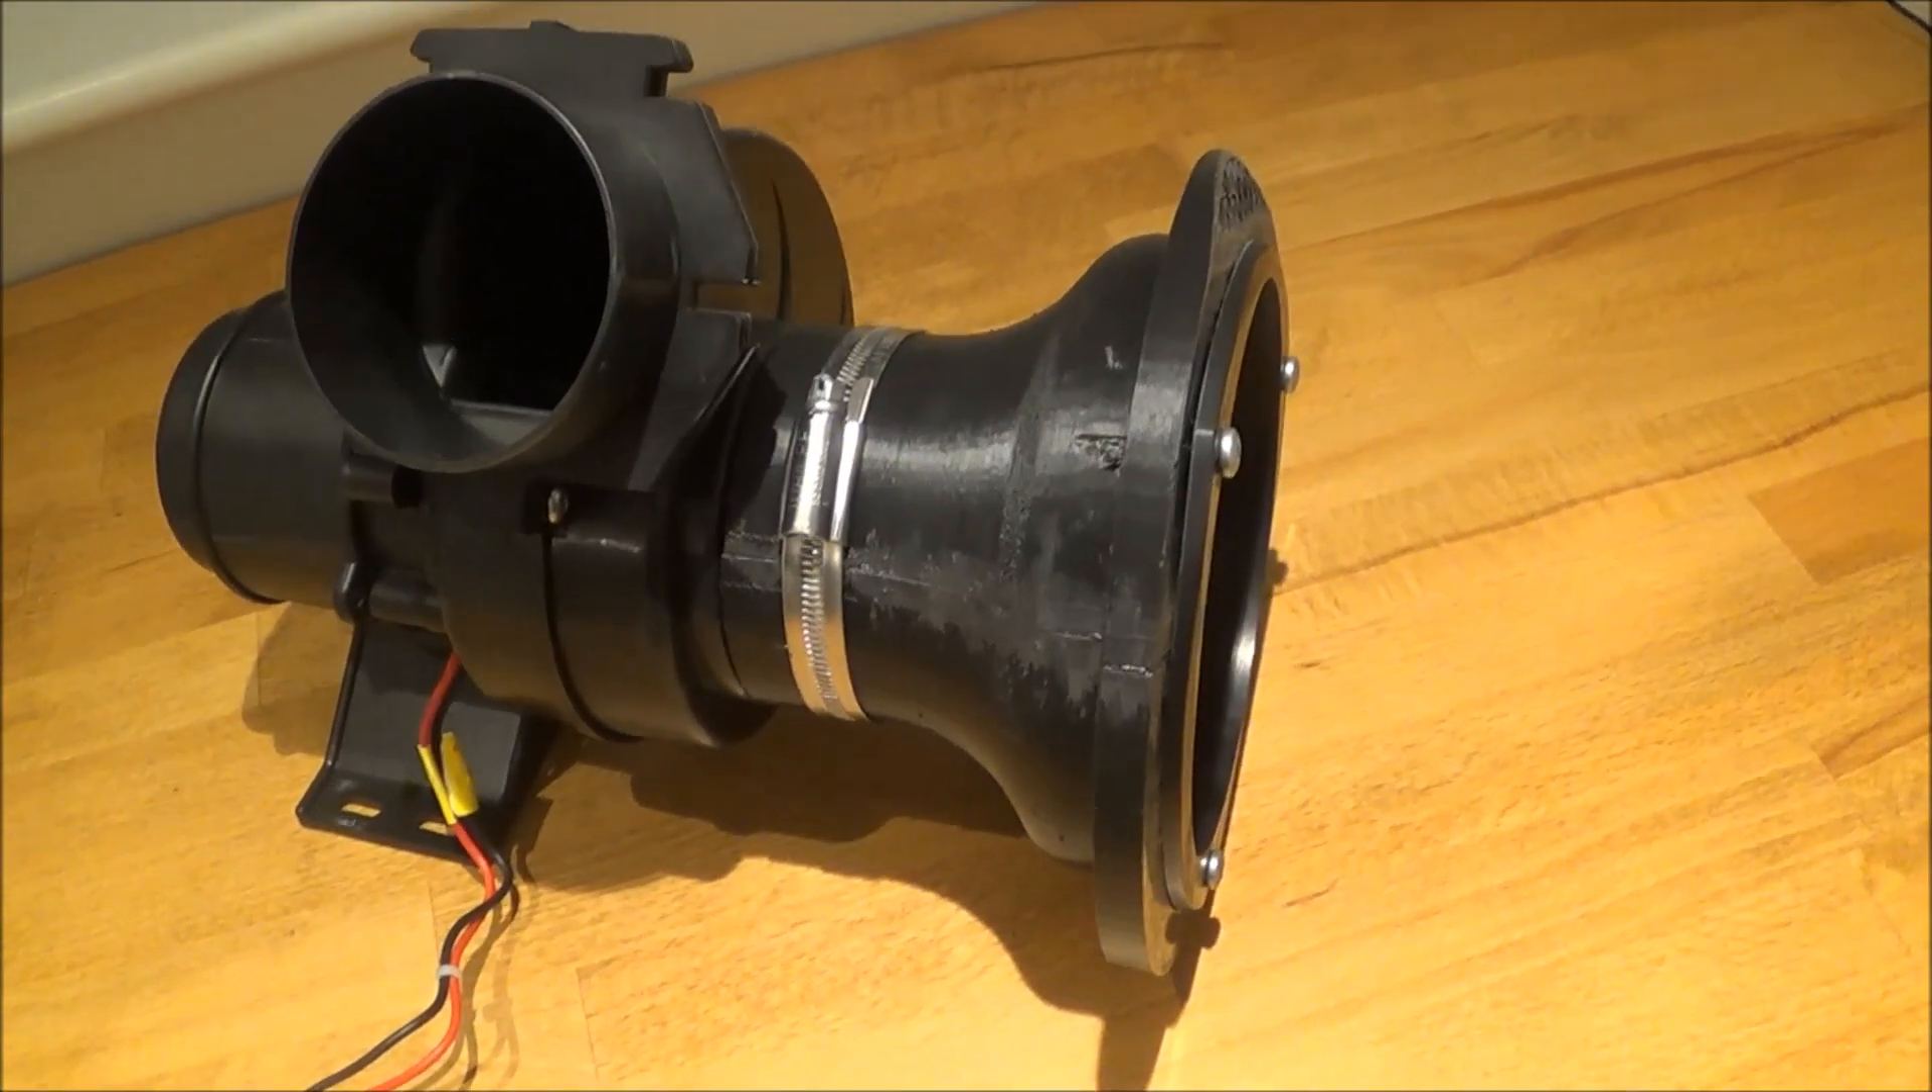I've connected the adapter duct and the blower up.